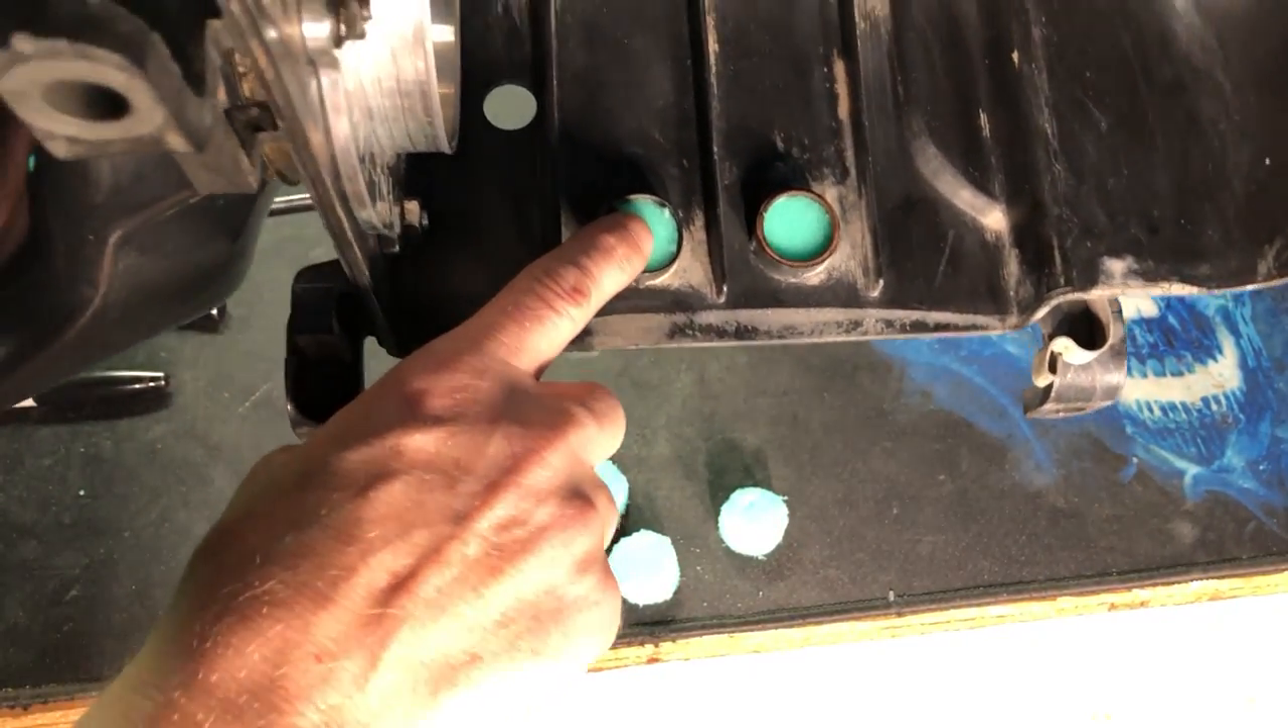We have three little pieces that go into our air cleaner see now they just fit right in here.